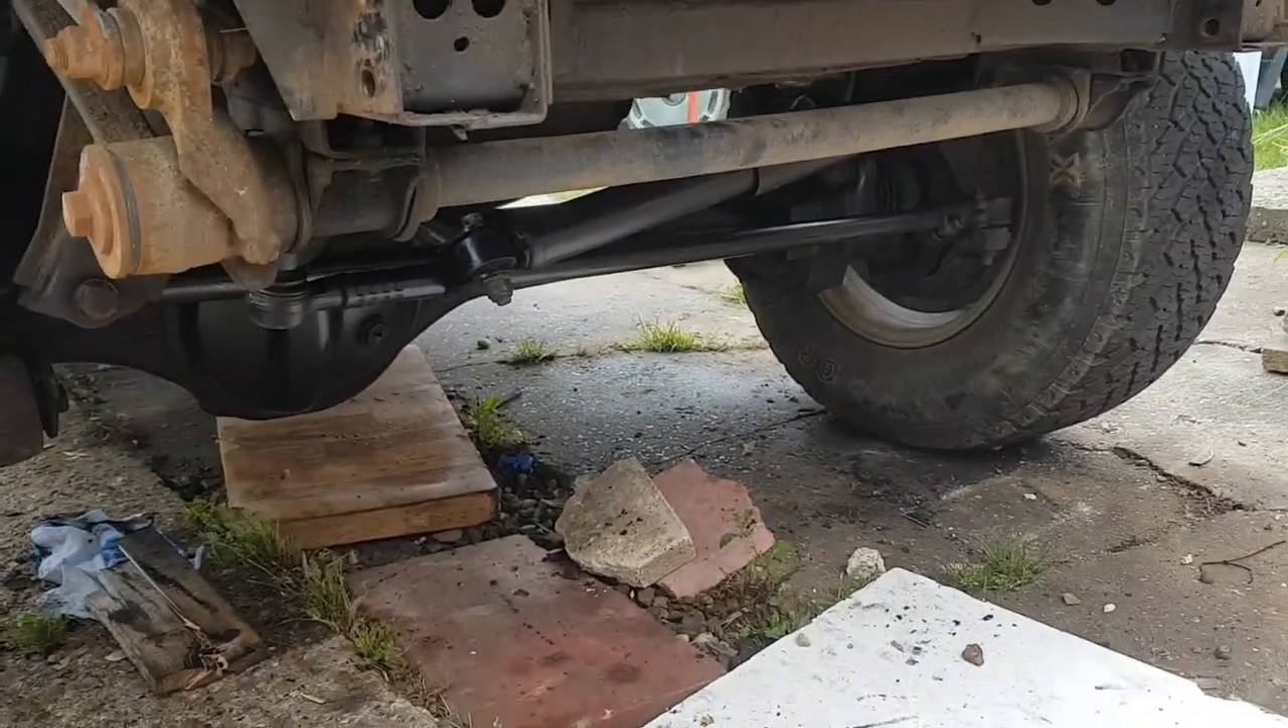Axle's now all on.